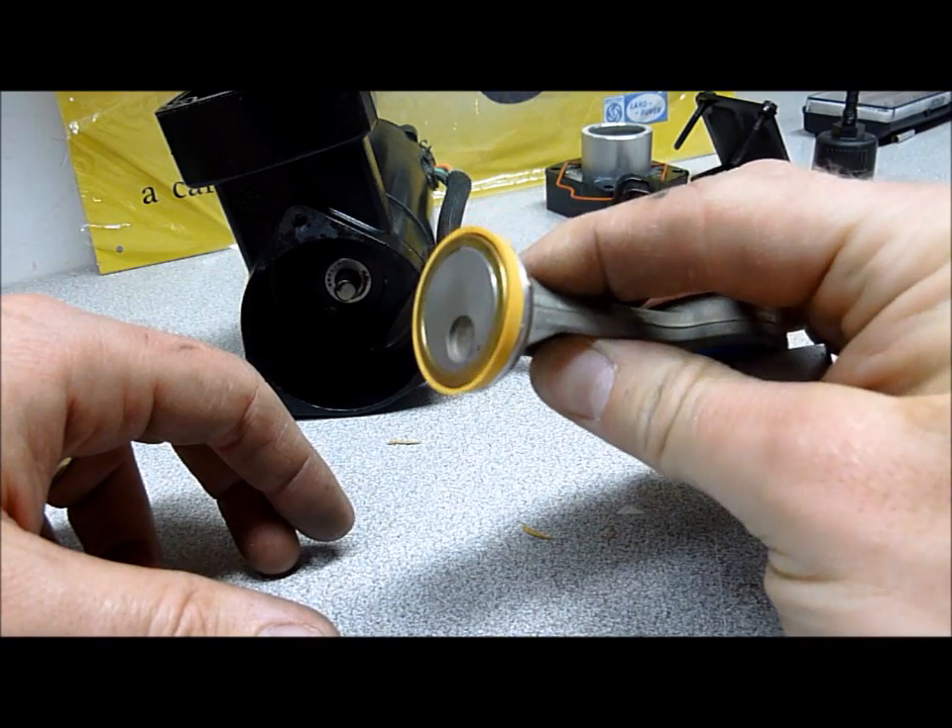So the seal is back on the piston and so is the the seating ring, the brass seating ring.